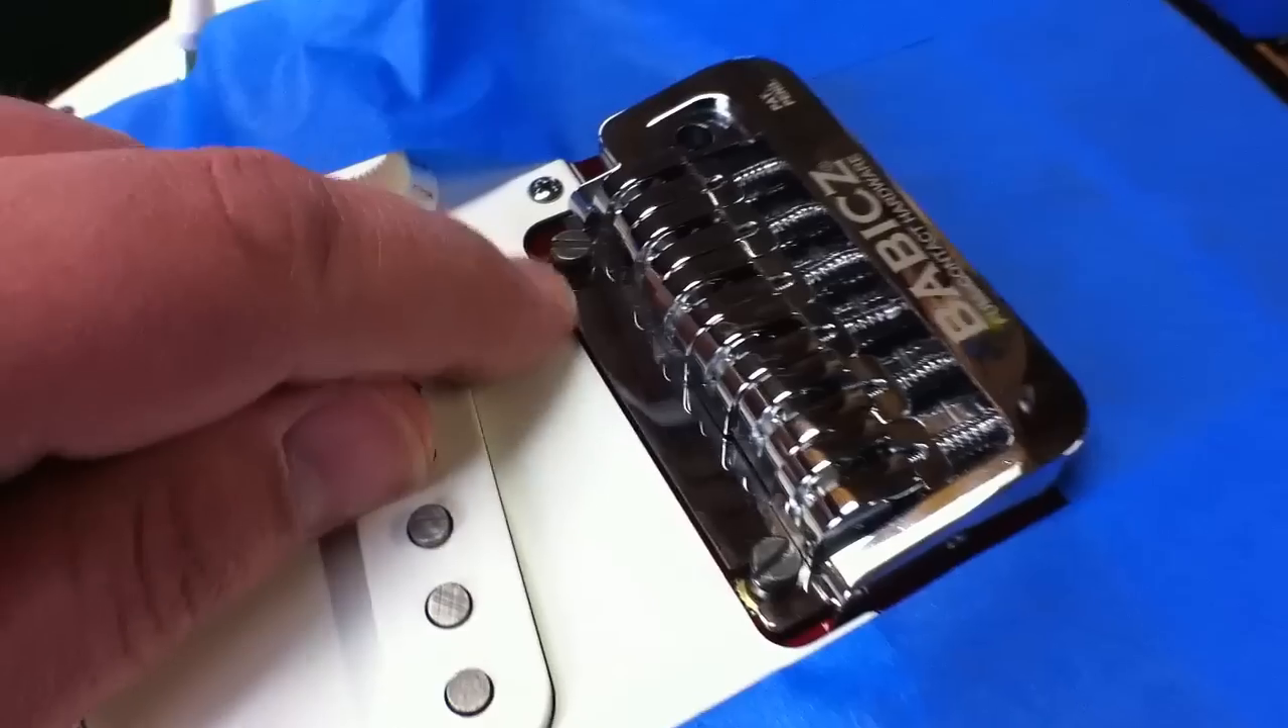The tremolo is in place.